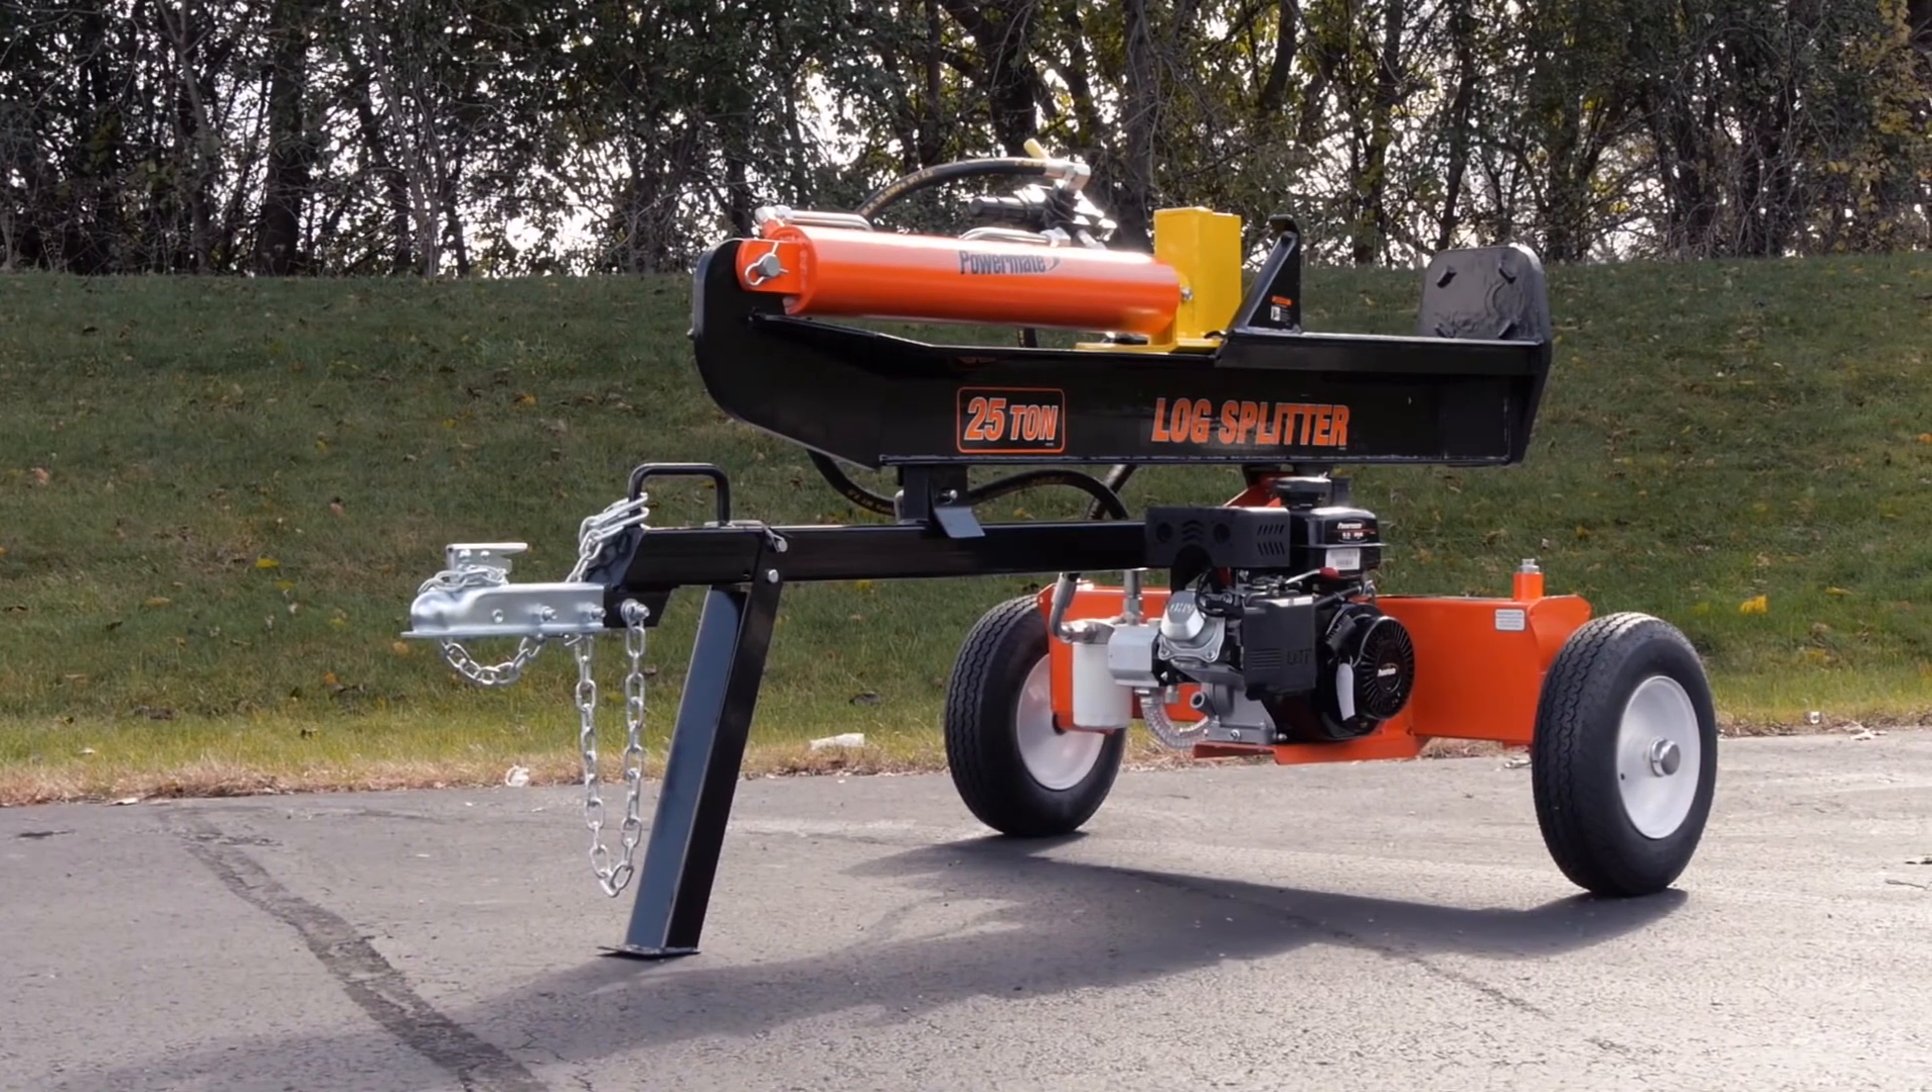You have successfully assembled your PowerMate 25 -ton gas log splitter.